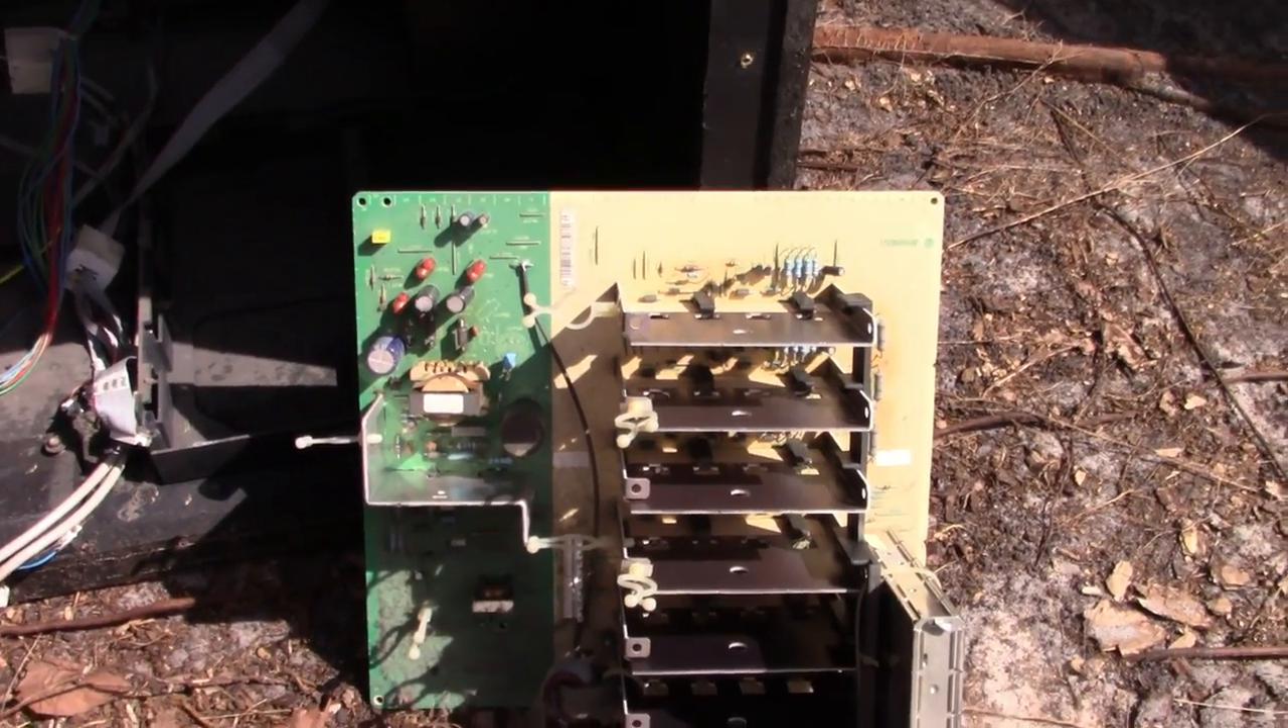Okay so now I have this board out.